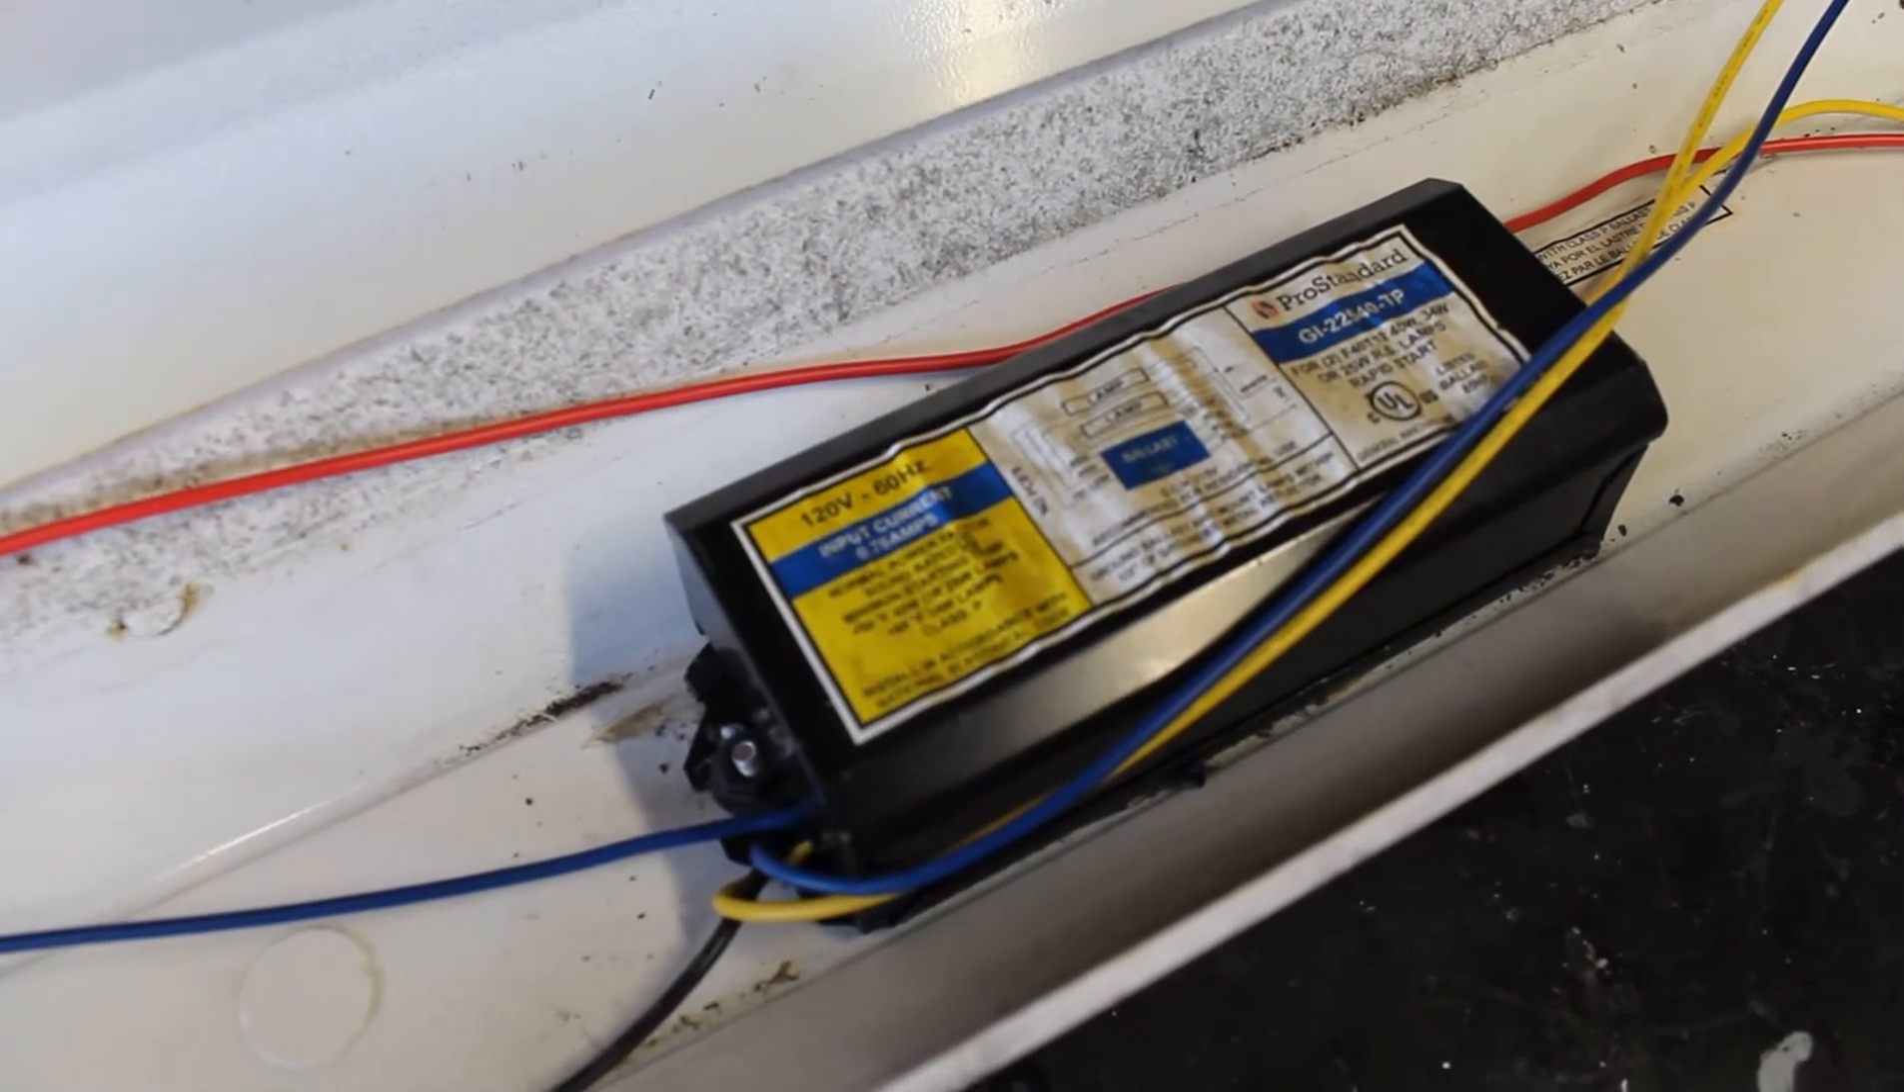All right so i got the light fixture open.